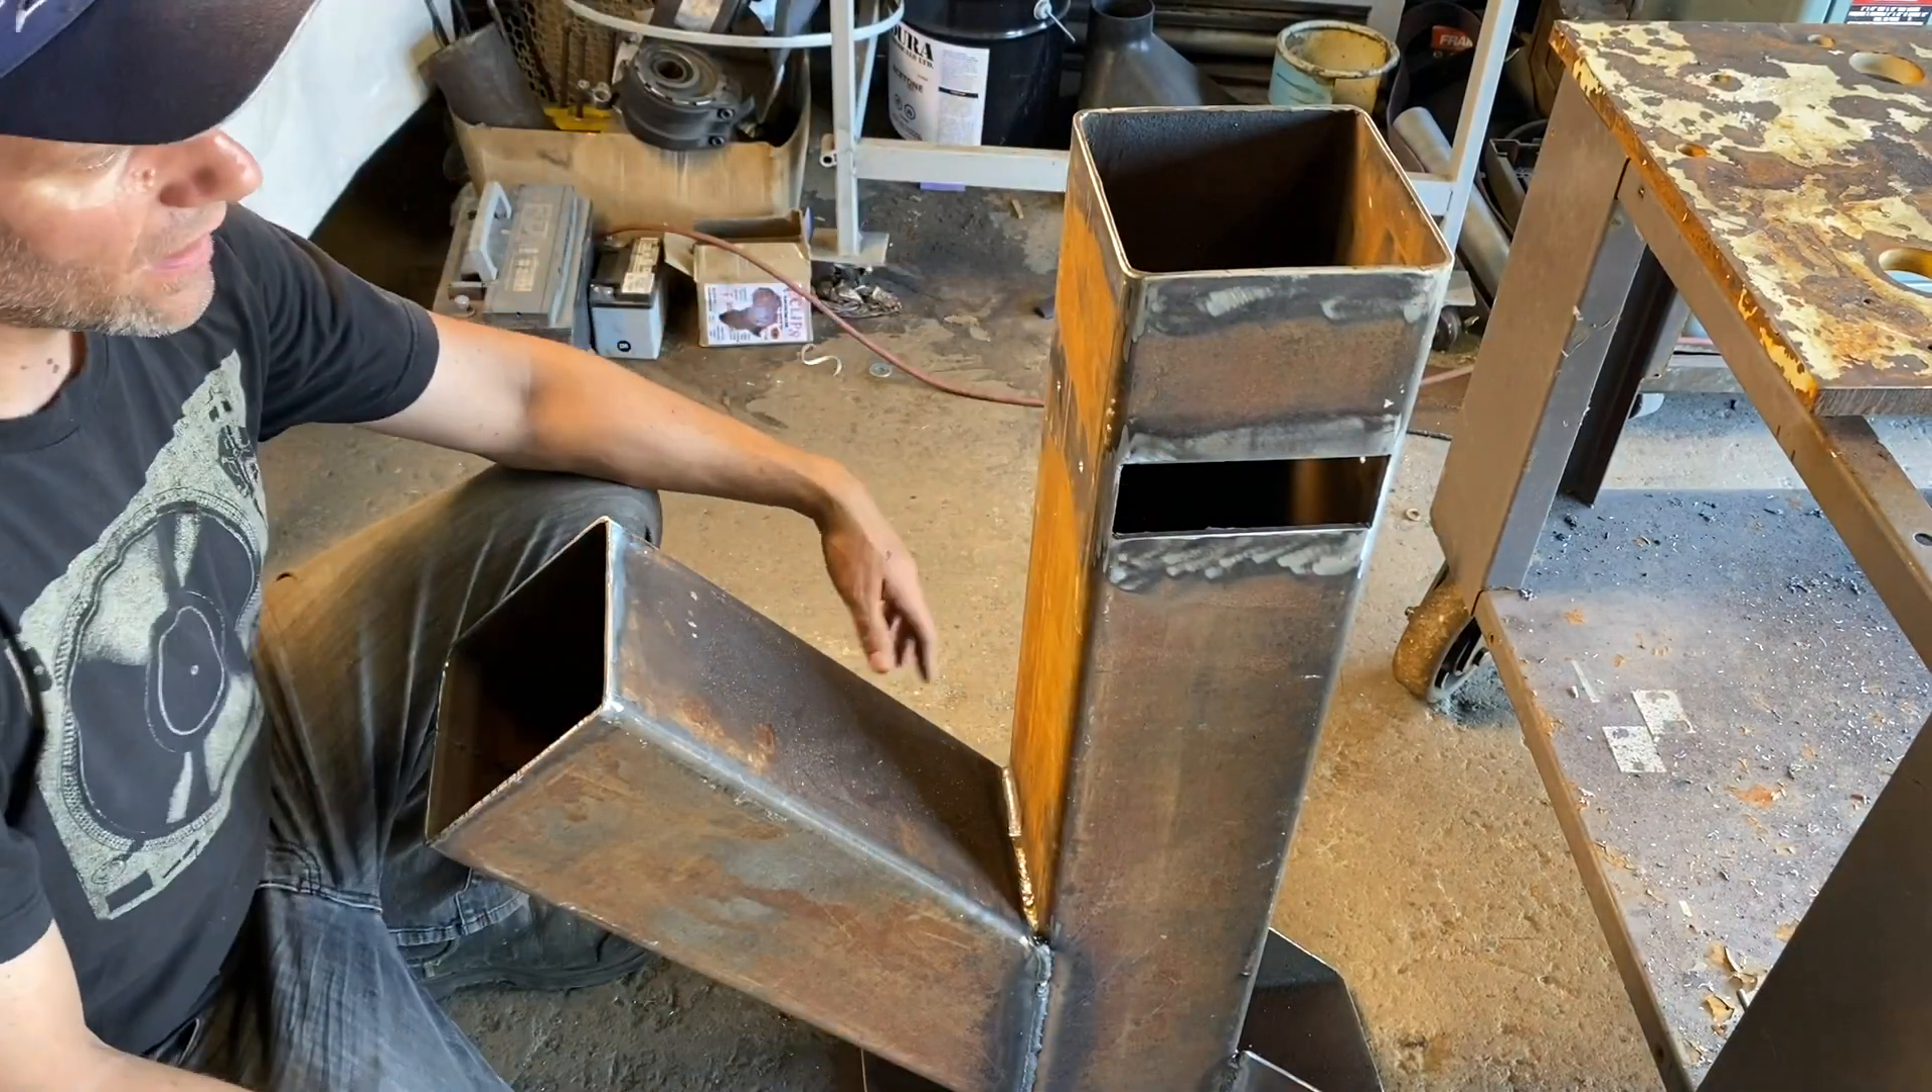So the main body is all welded up now.